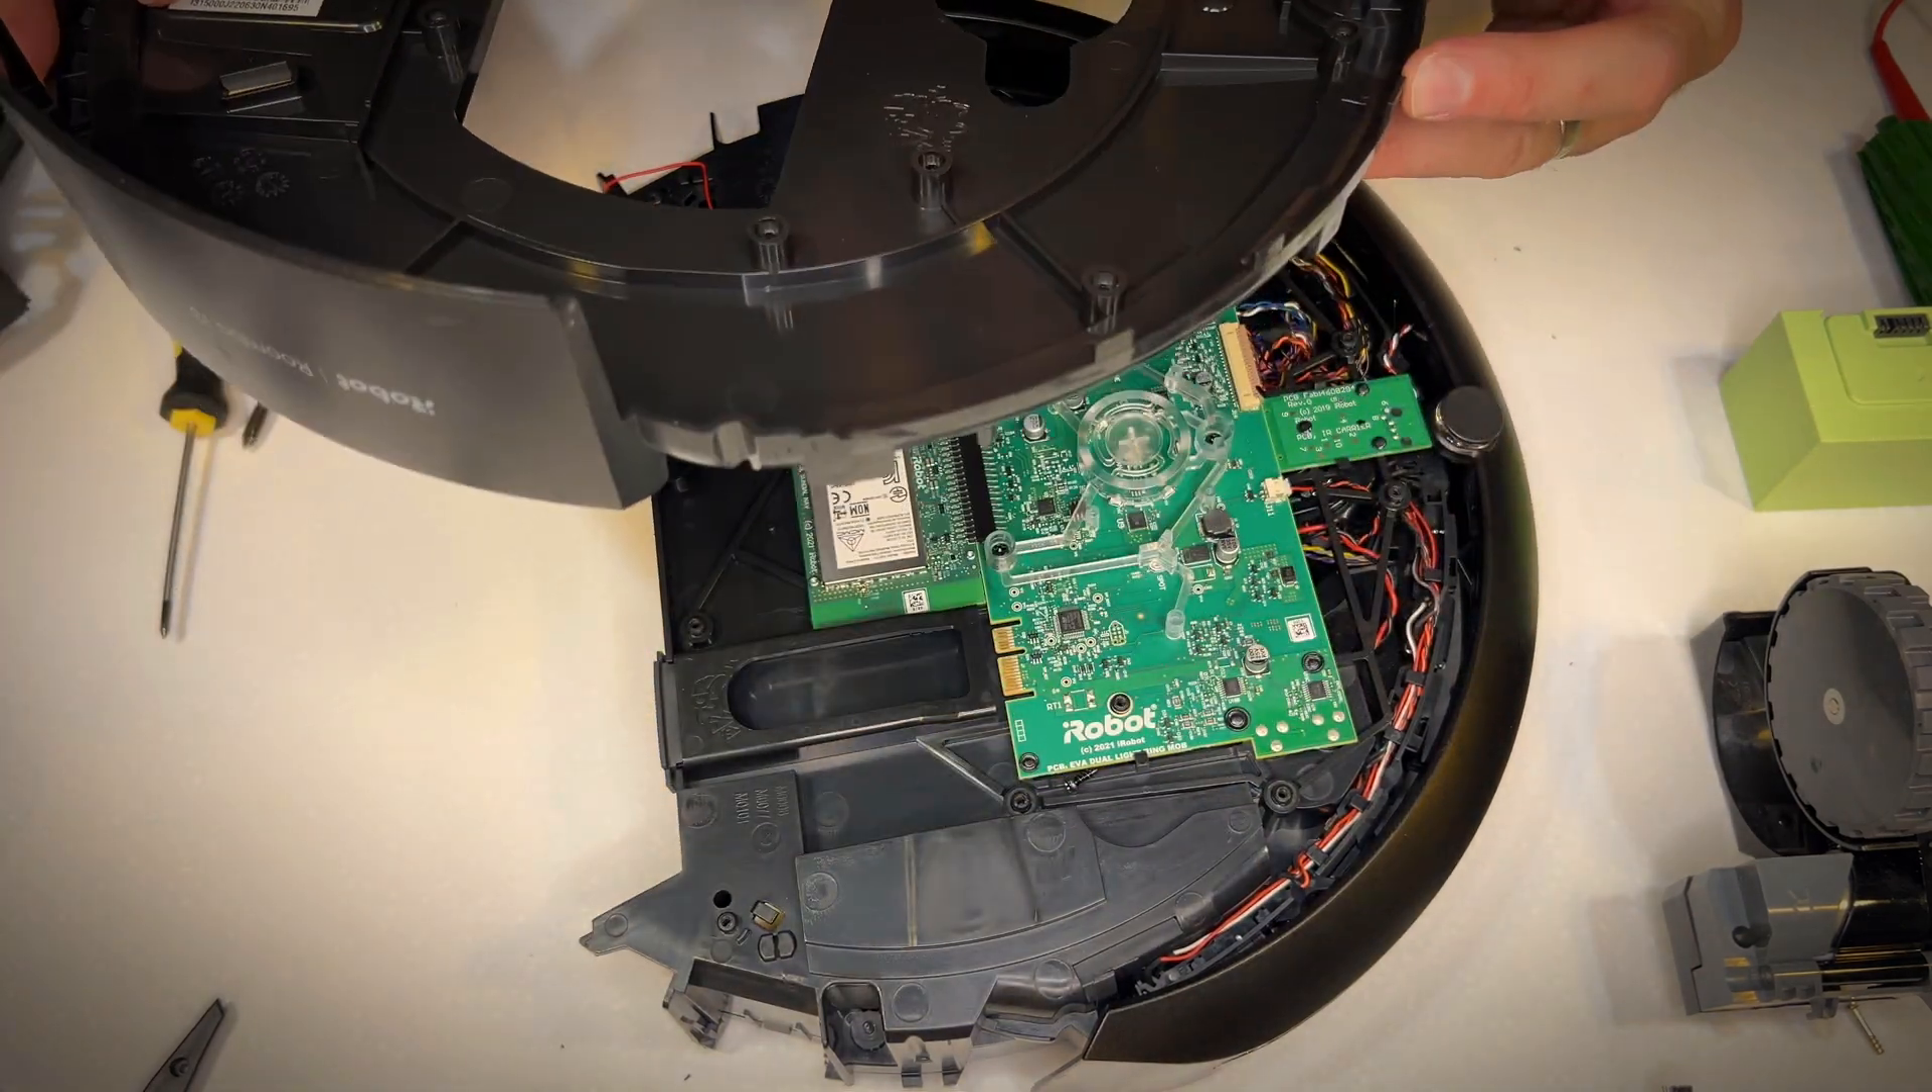All the screws are undone and without applying any pressure the cover just lifts up out of the way.